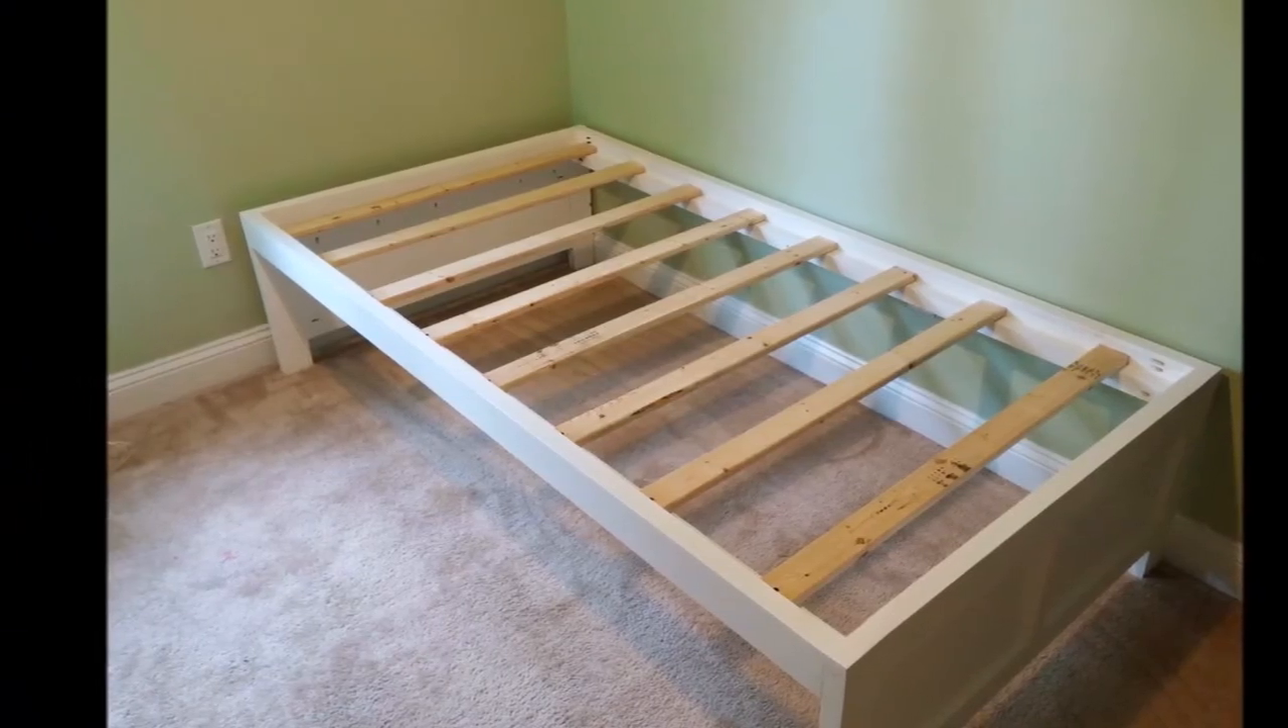The slats are screwed in and the bed is set up.